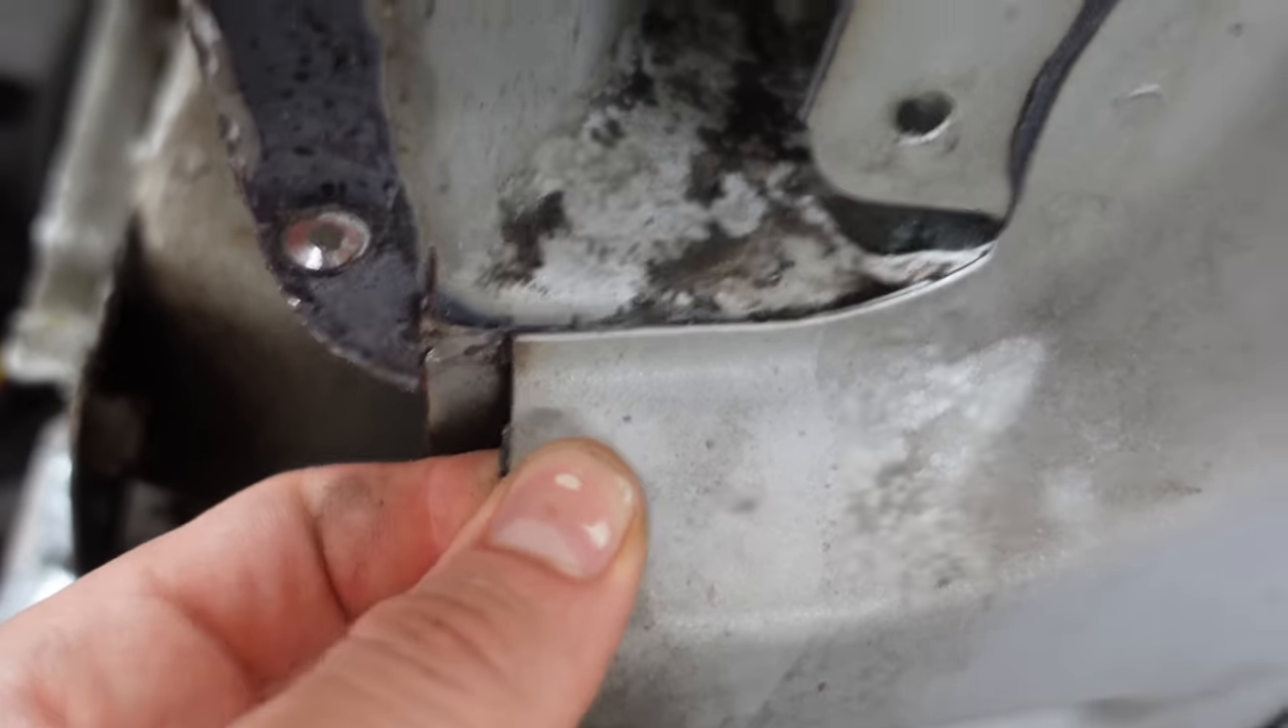Although this outer plate here, look, isn't actually welded. I mean, it does move. There's a gap.